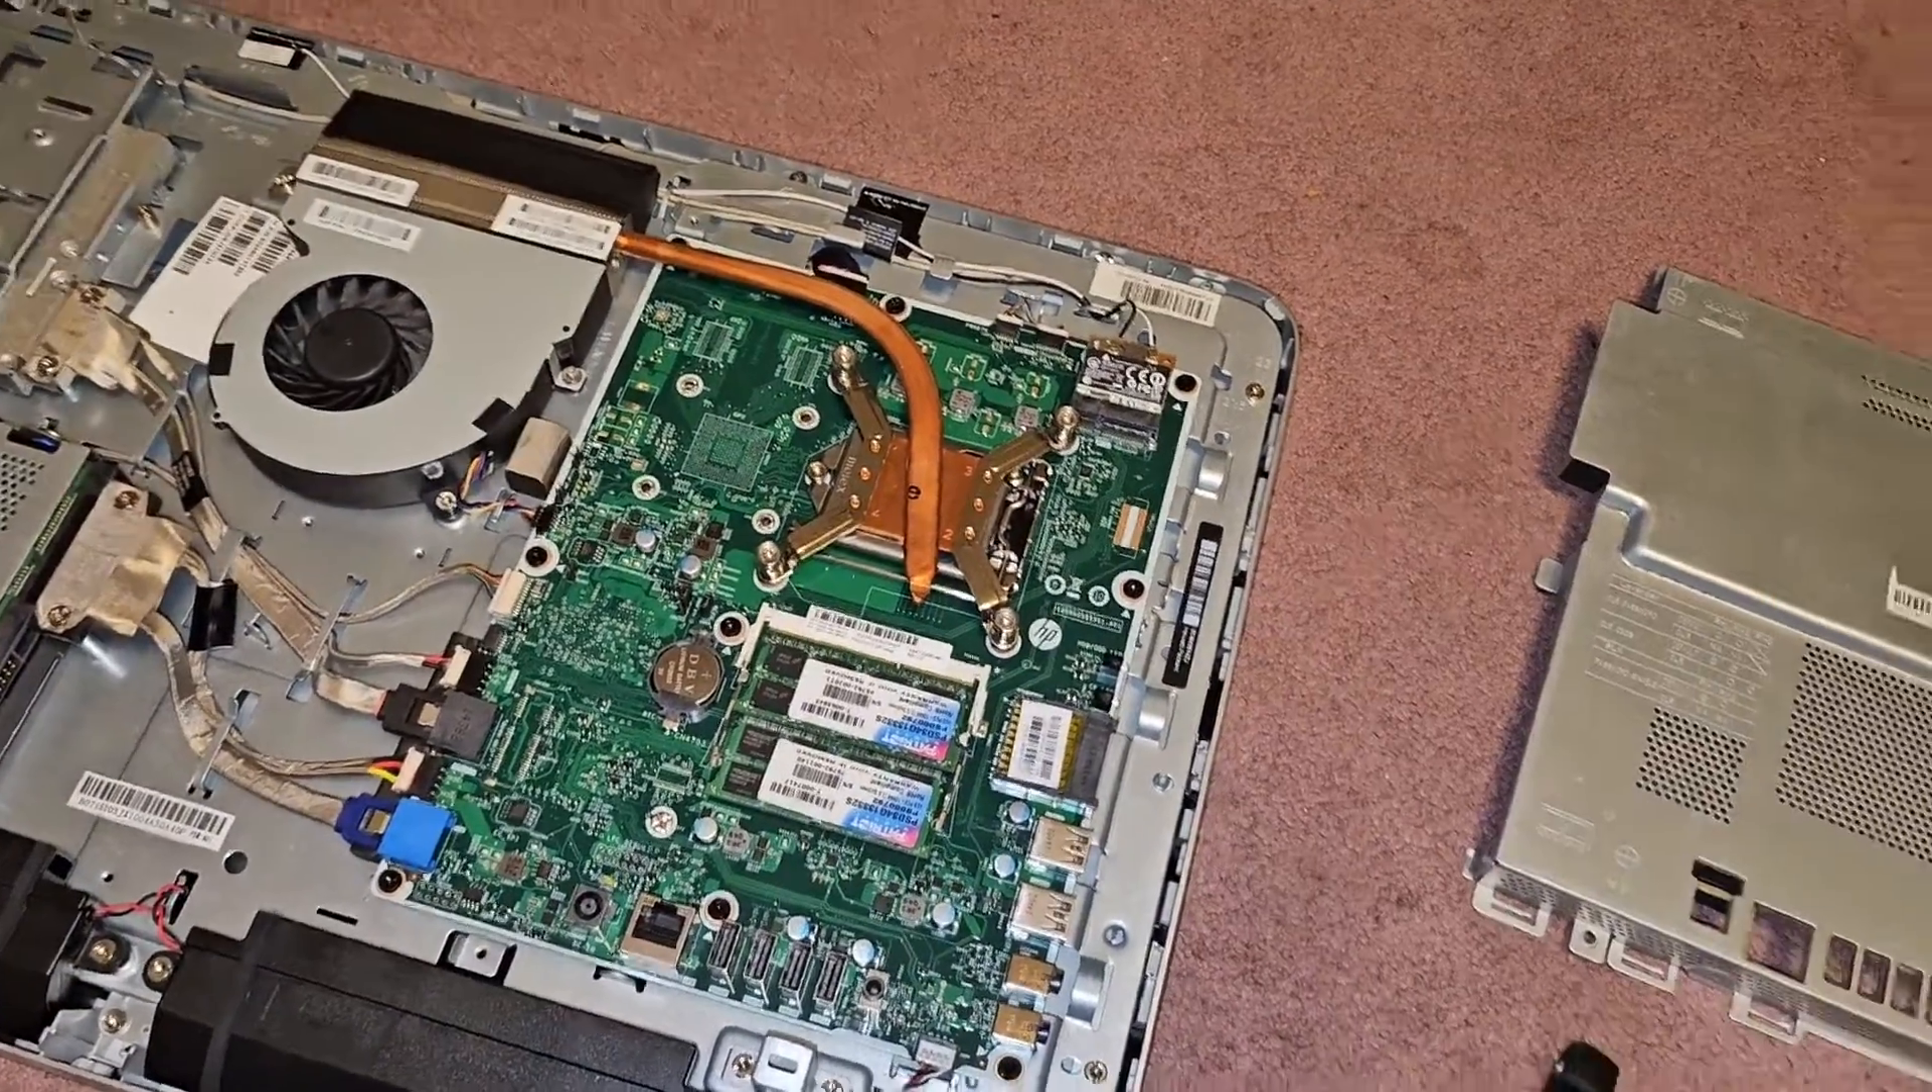We got the two sticks of RAM in.